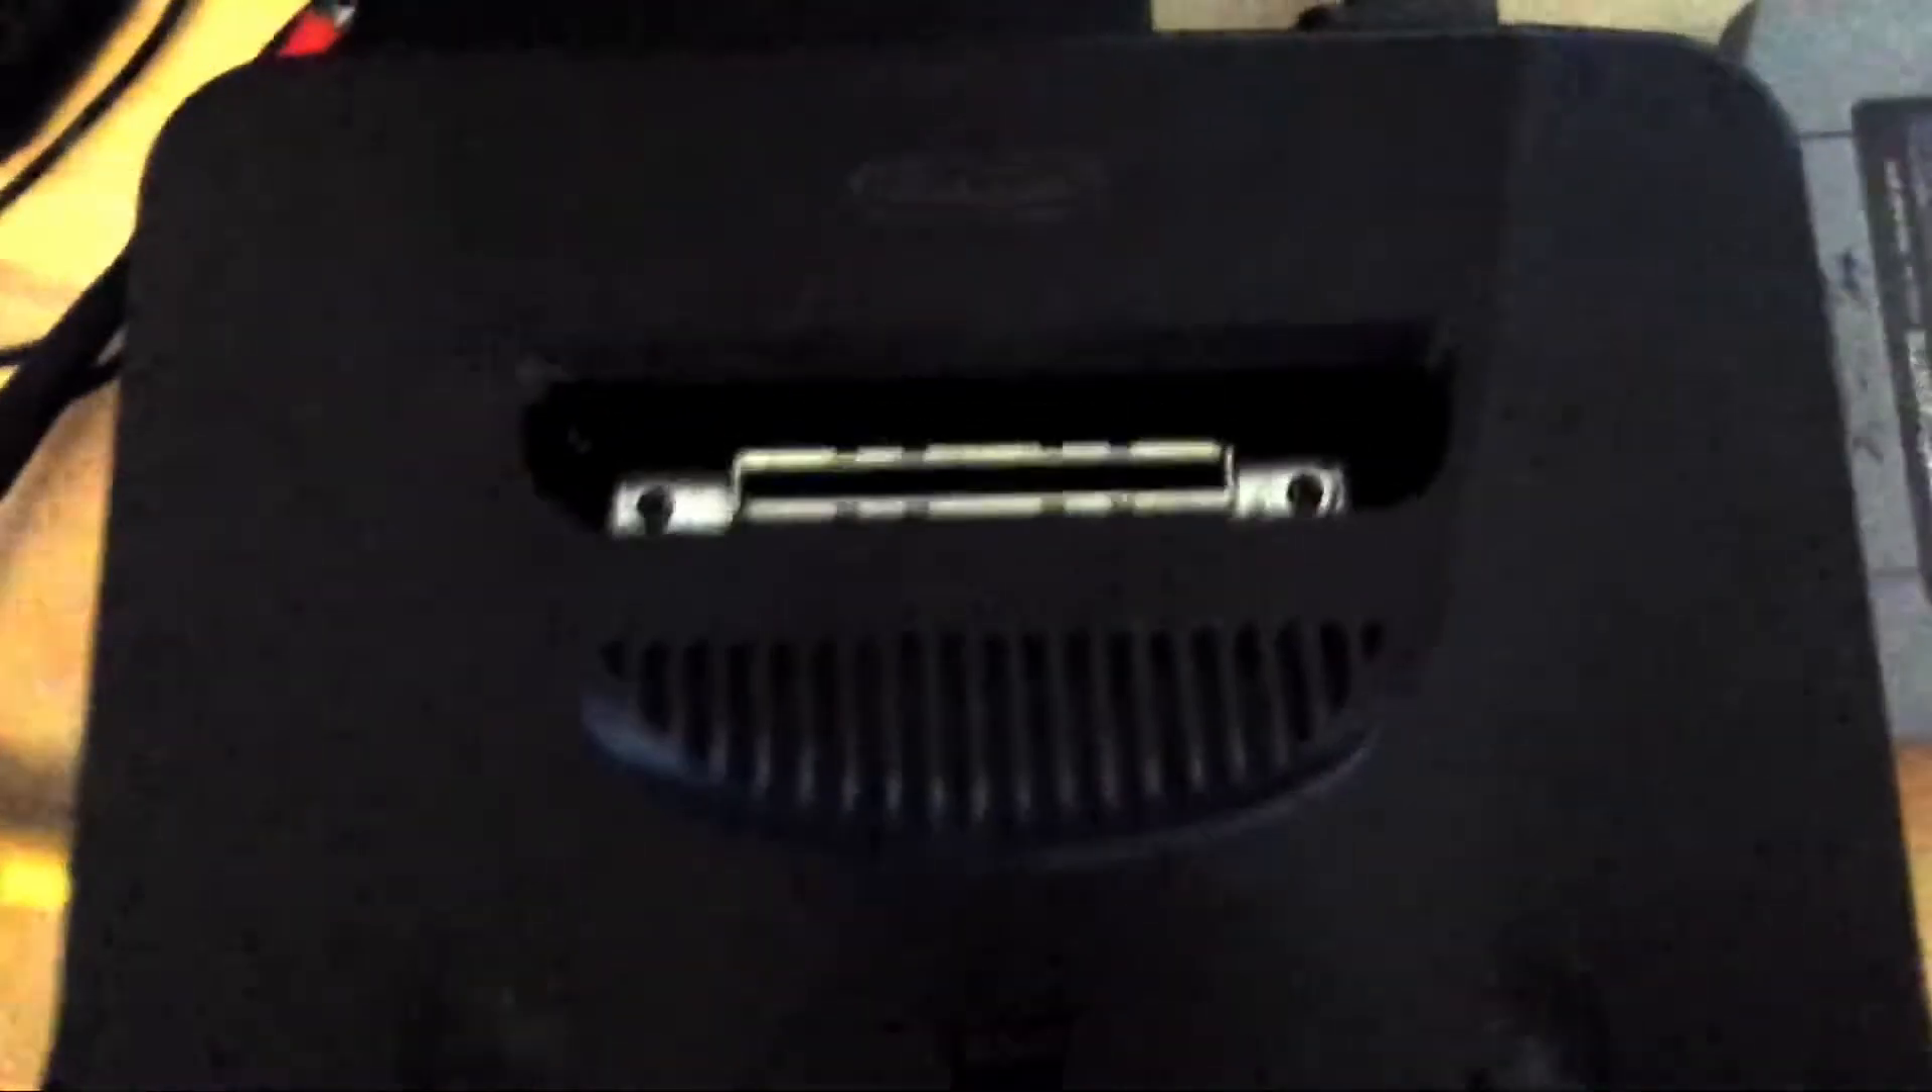So this is my U .S. N64 with the cartridge cover removed.